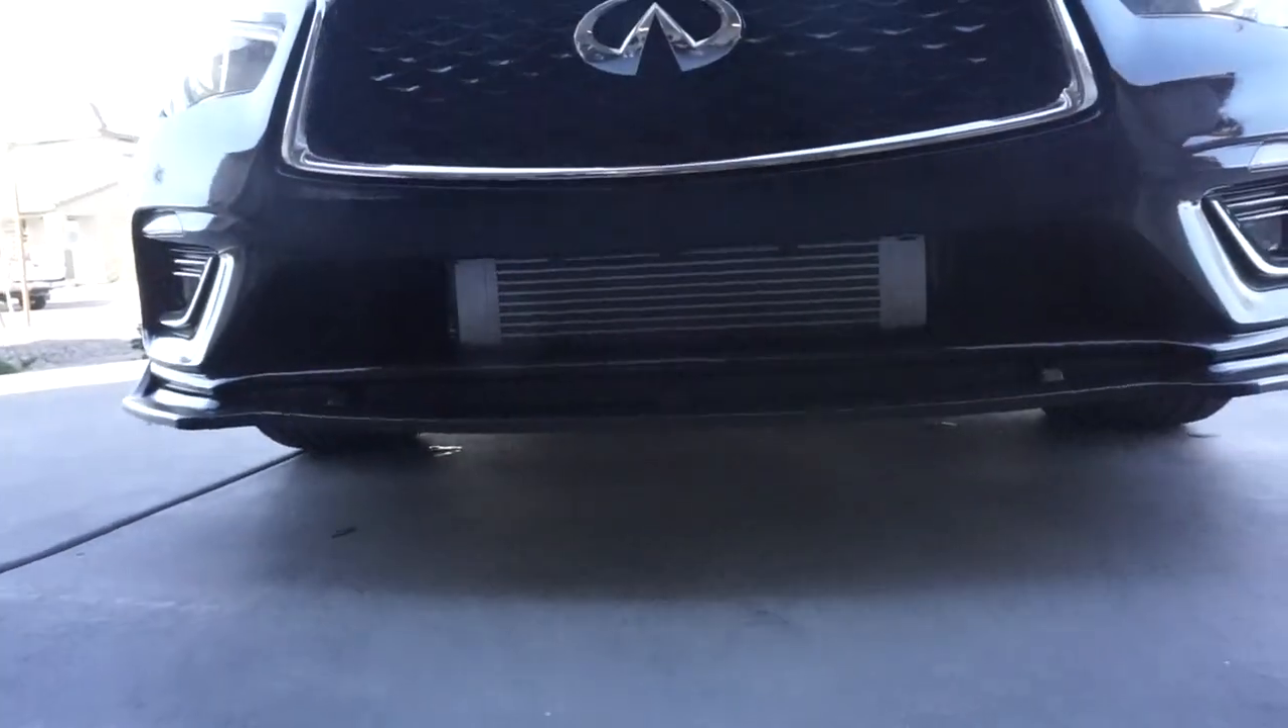So there it is, guys, all installed, bumper on. You can kind of see the intercooler there.